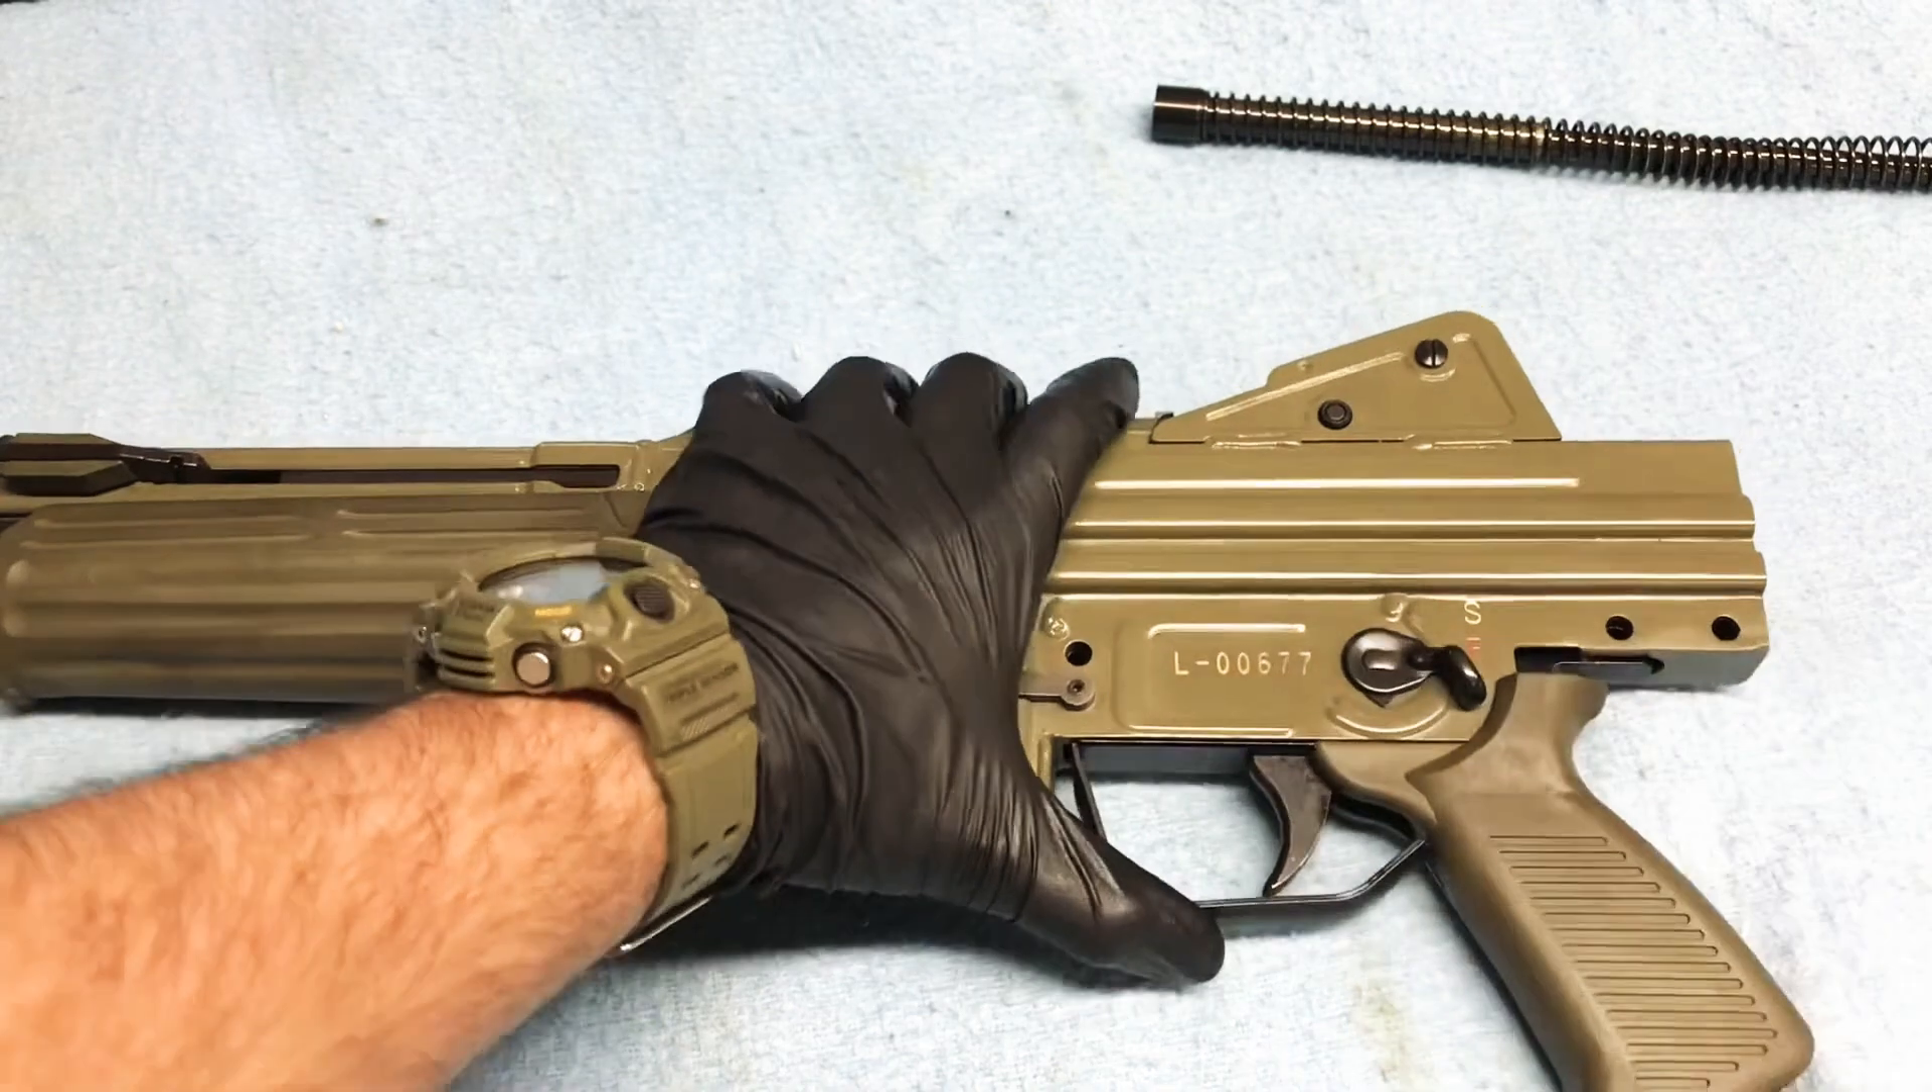There we go selector switches in.